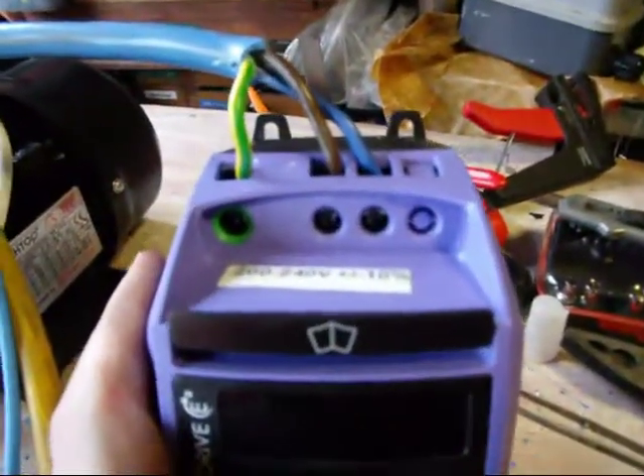Okay, so we now have the live and neutral and the earth fitted for the power input, in this case 220 volts.